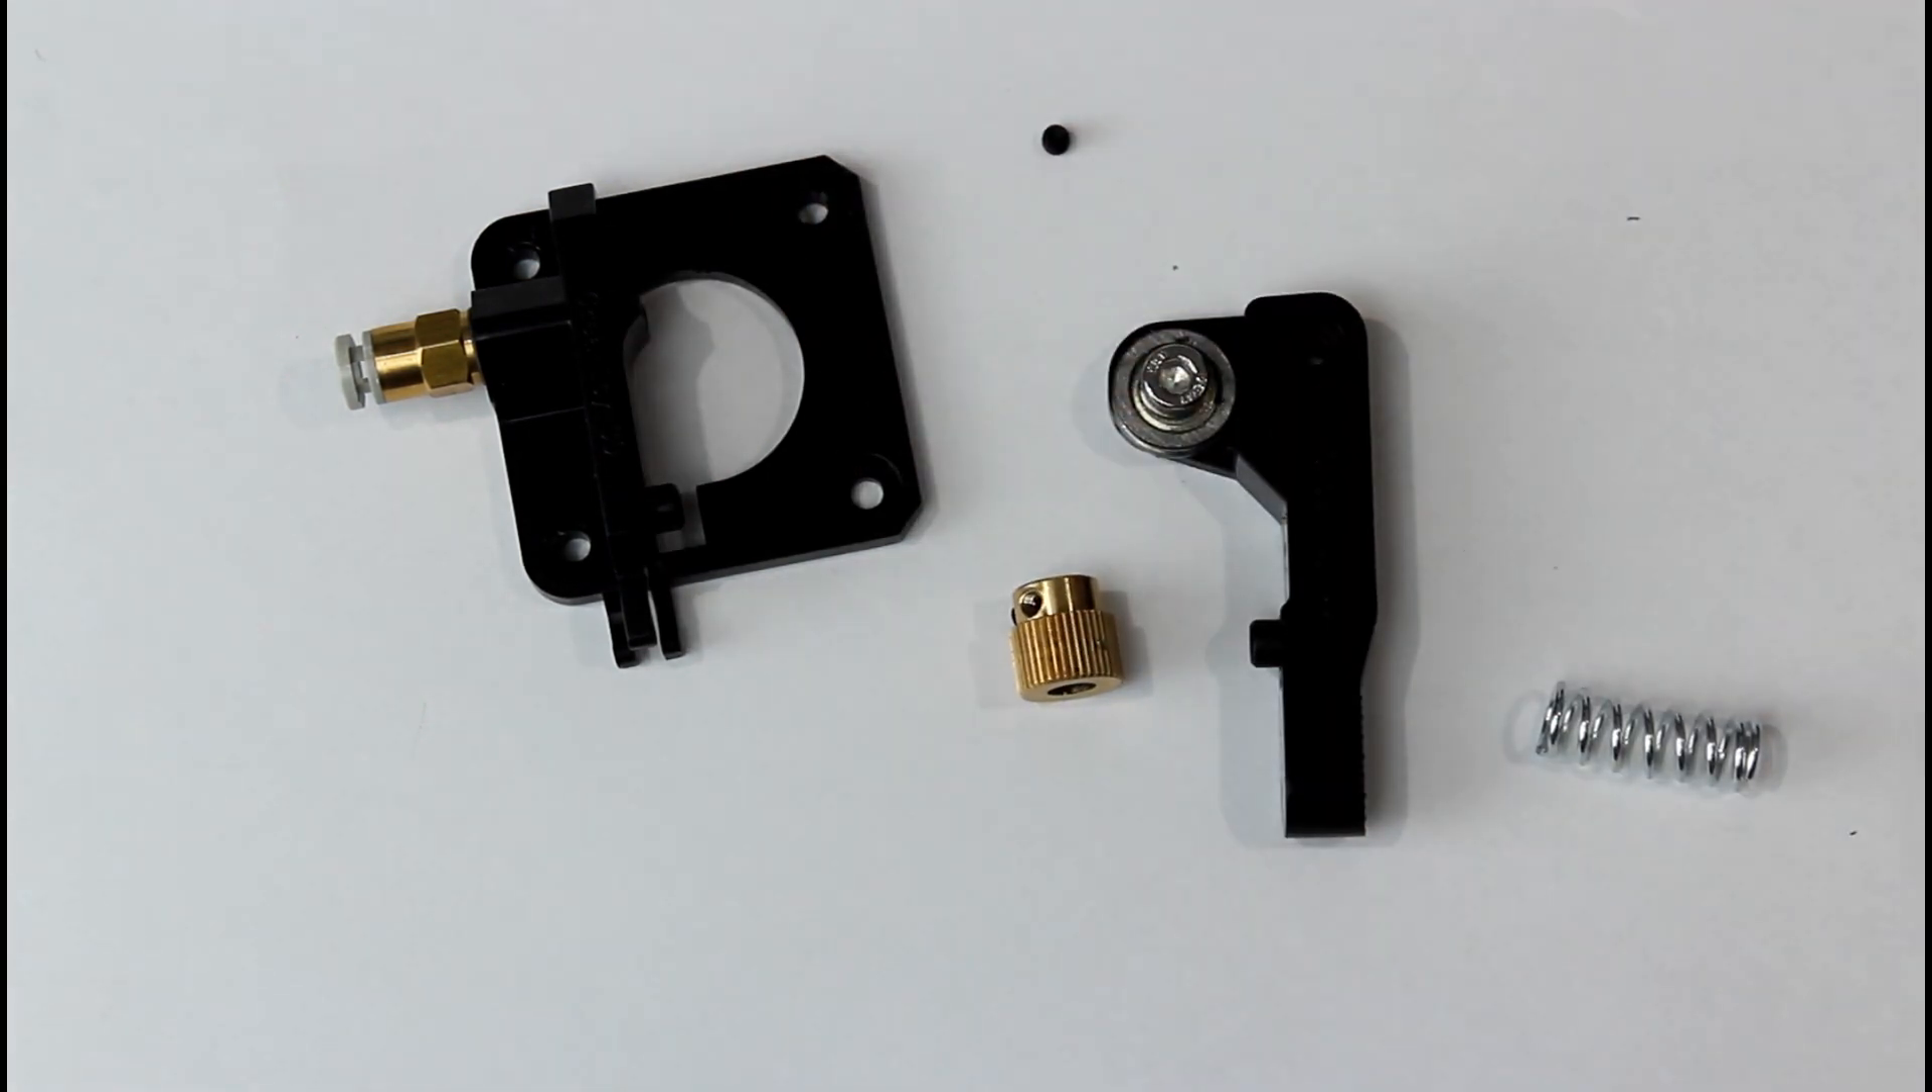And we can remove, there we go, the drive gear.